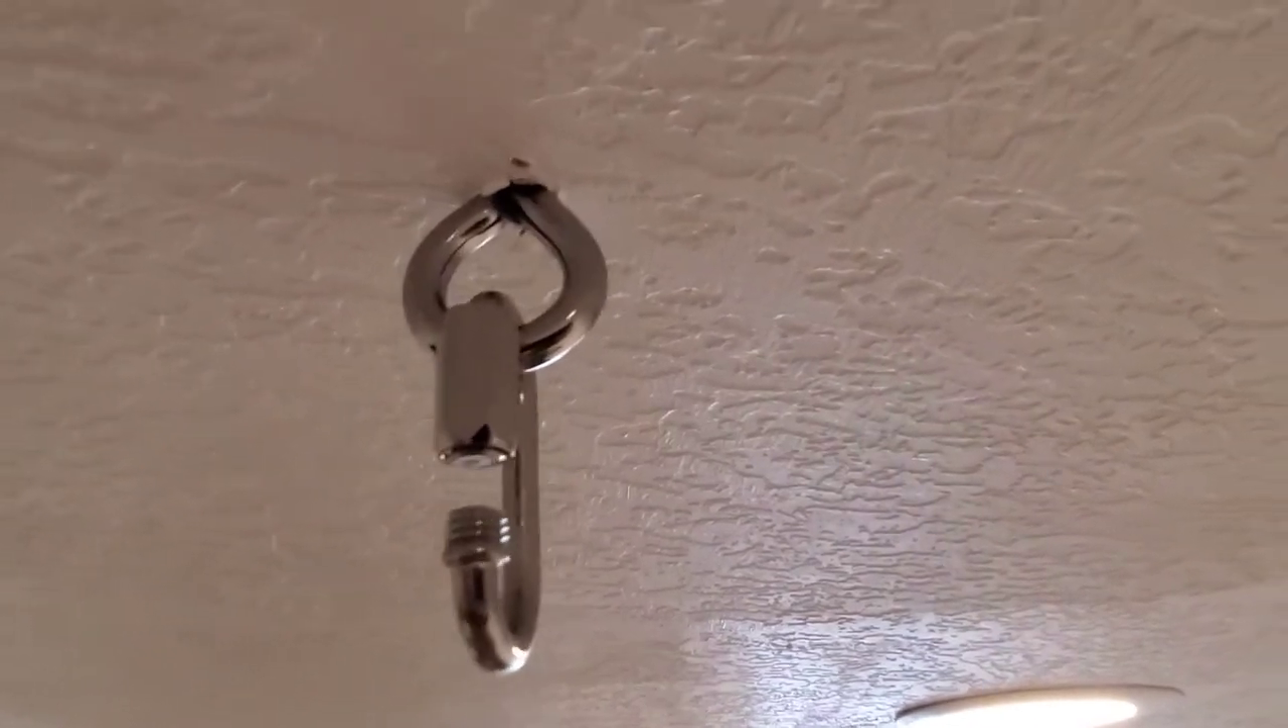Okay so now I have put the the screw eye into the ceiling. Screwed it into the pilot hole that was drilled into the stud.